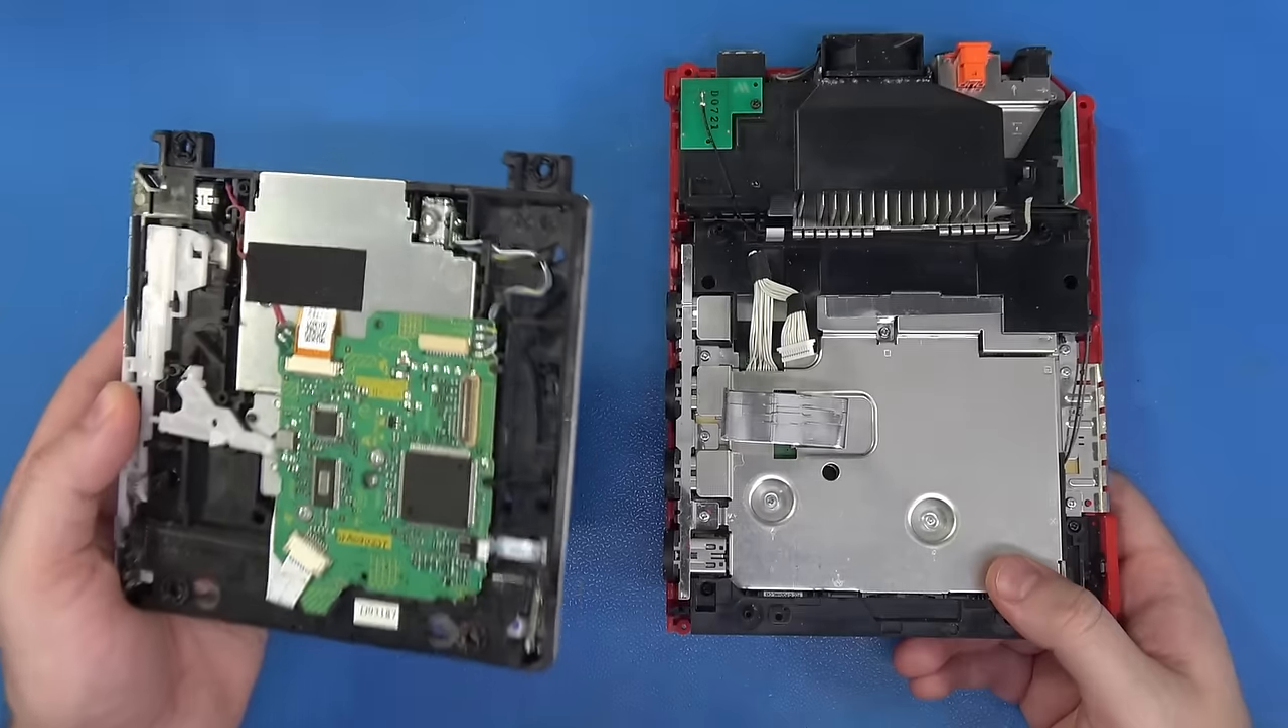Now, we have safely removed our optical drive.